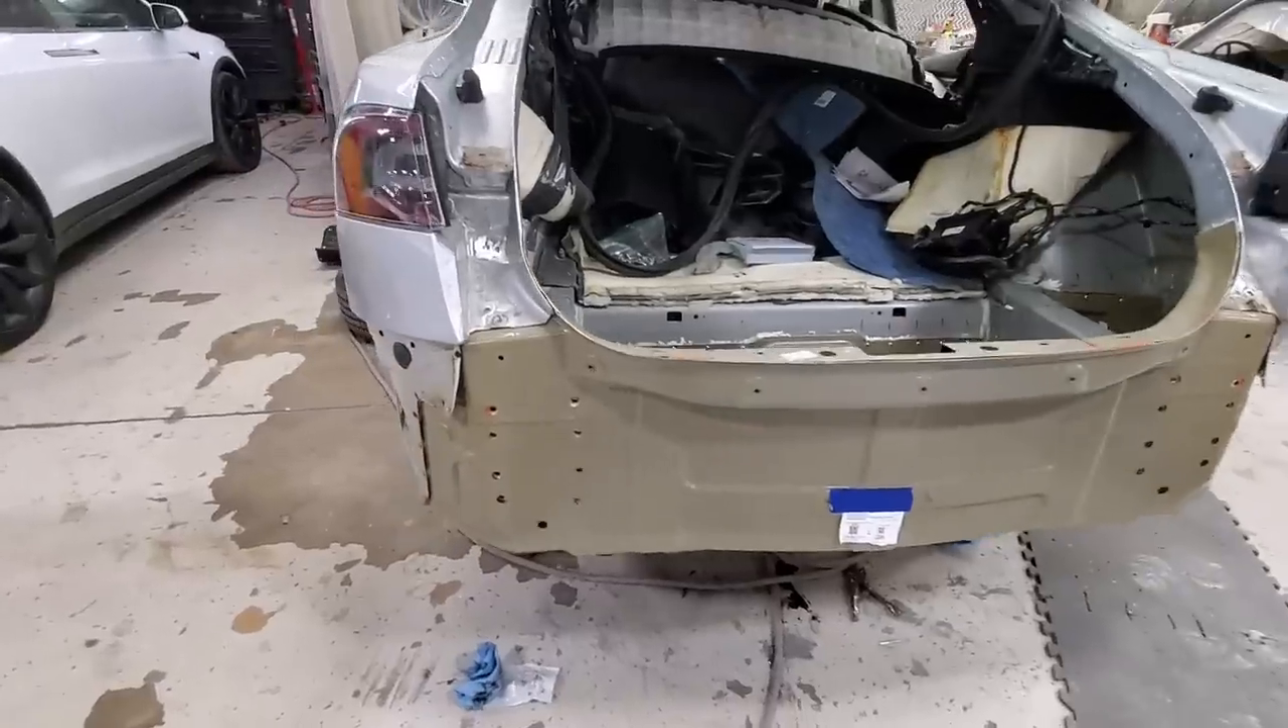So we won't get the rear bumper on just yet. I'm going to have them repaint that with the updated front bumper and some new parking sensors that we bought.